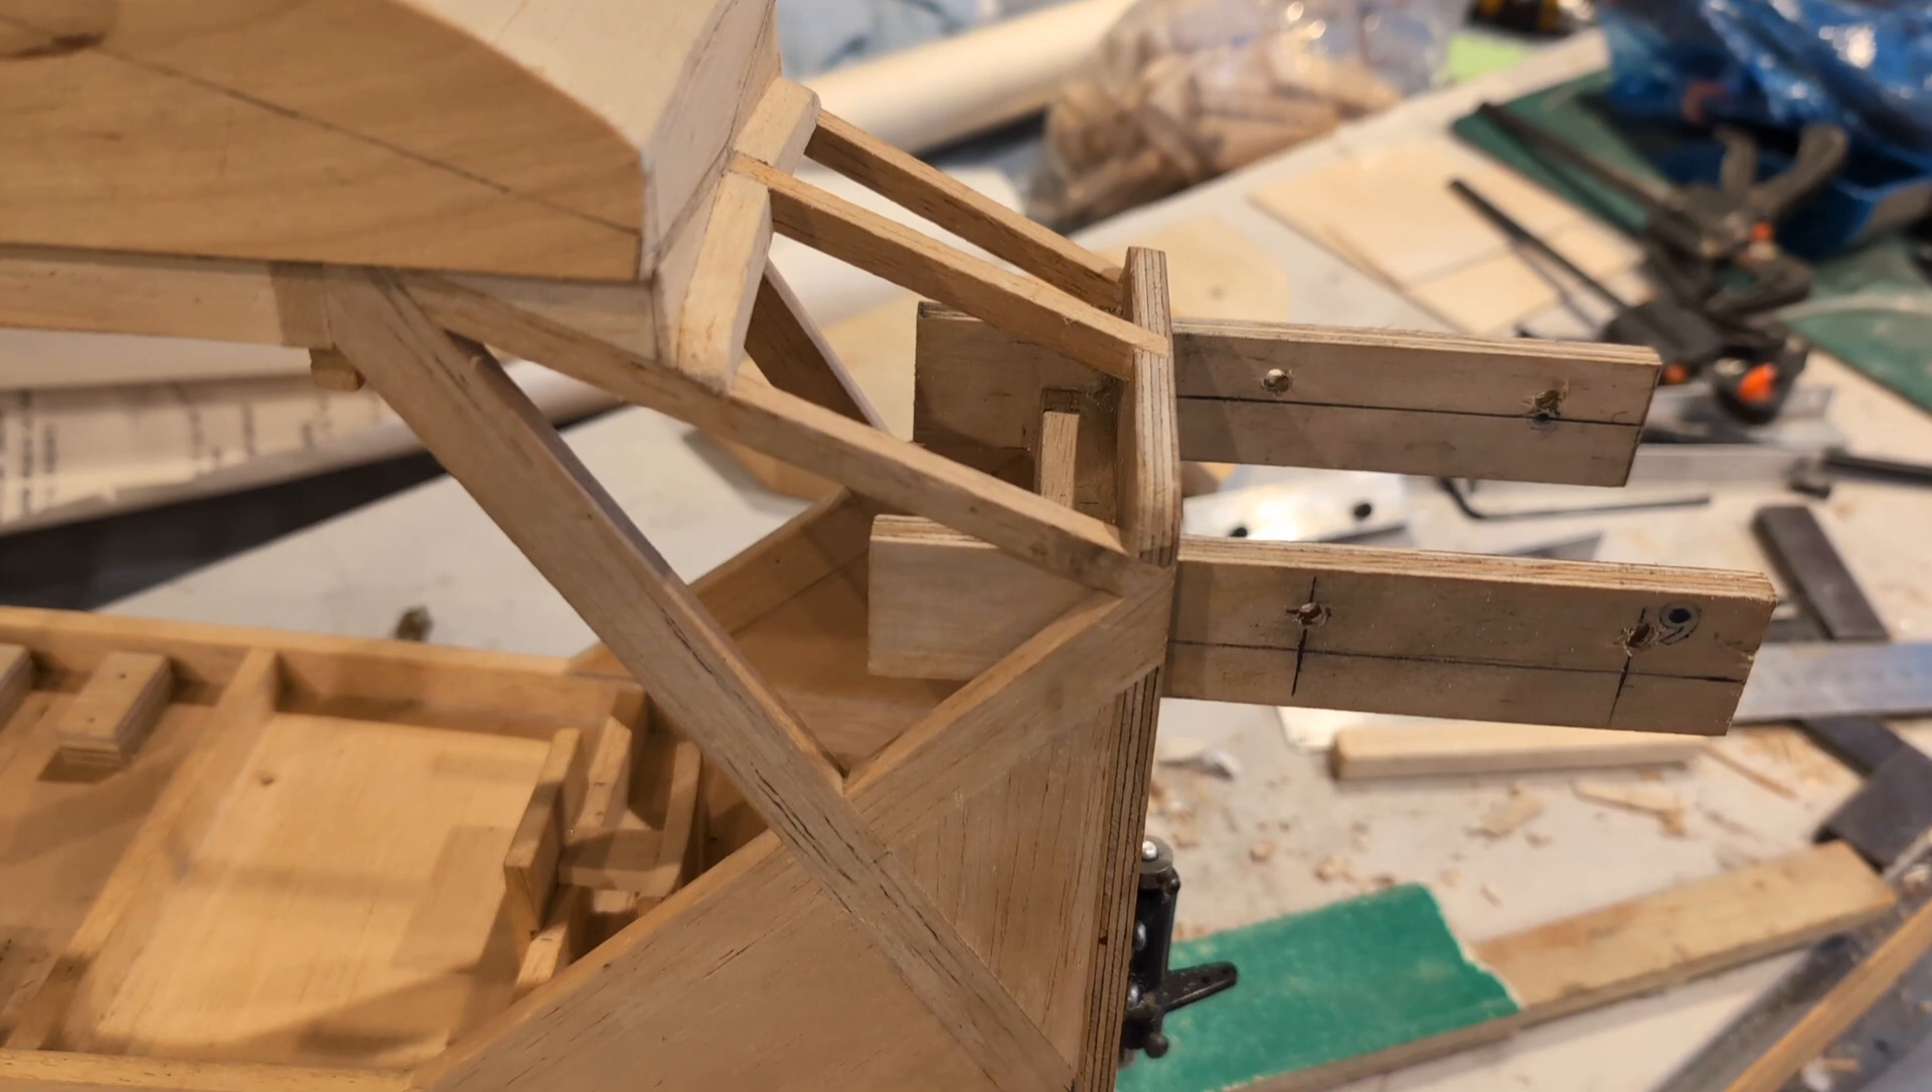The bearers are now in place. Glued, epoxied.